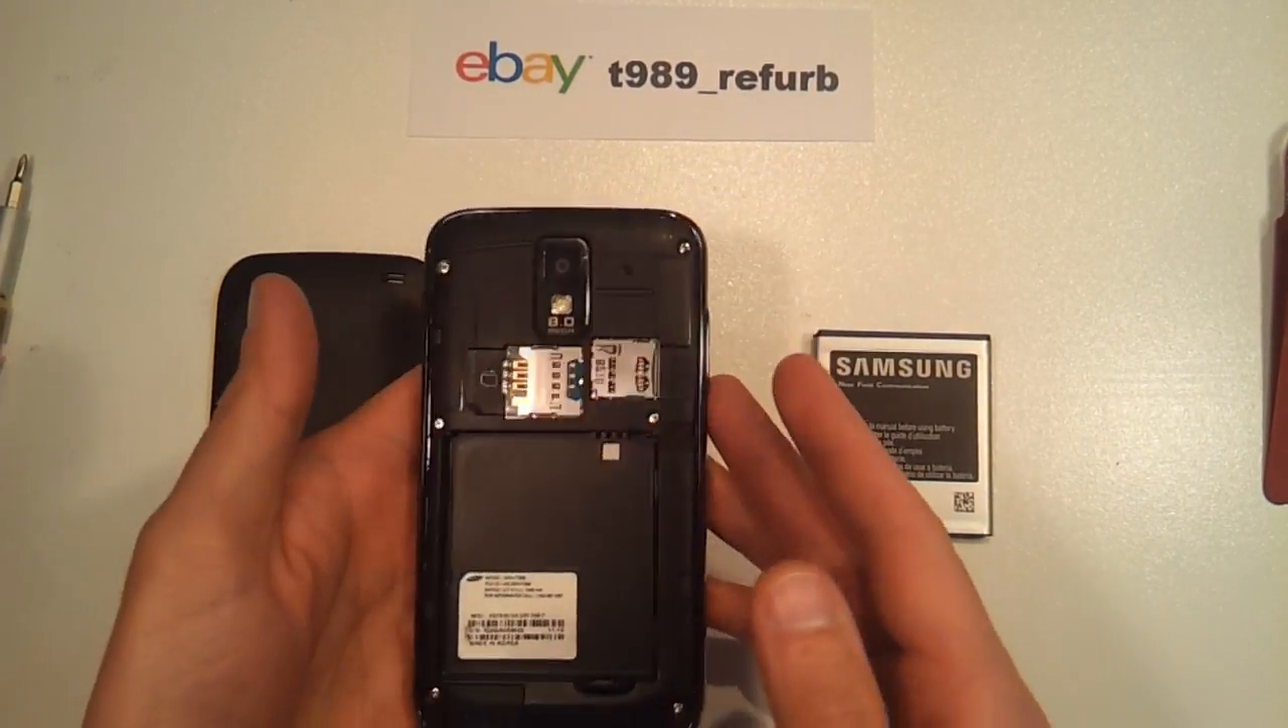So first, you'll see I've got the battery removed.